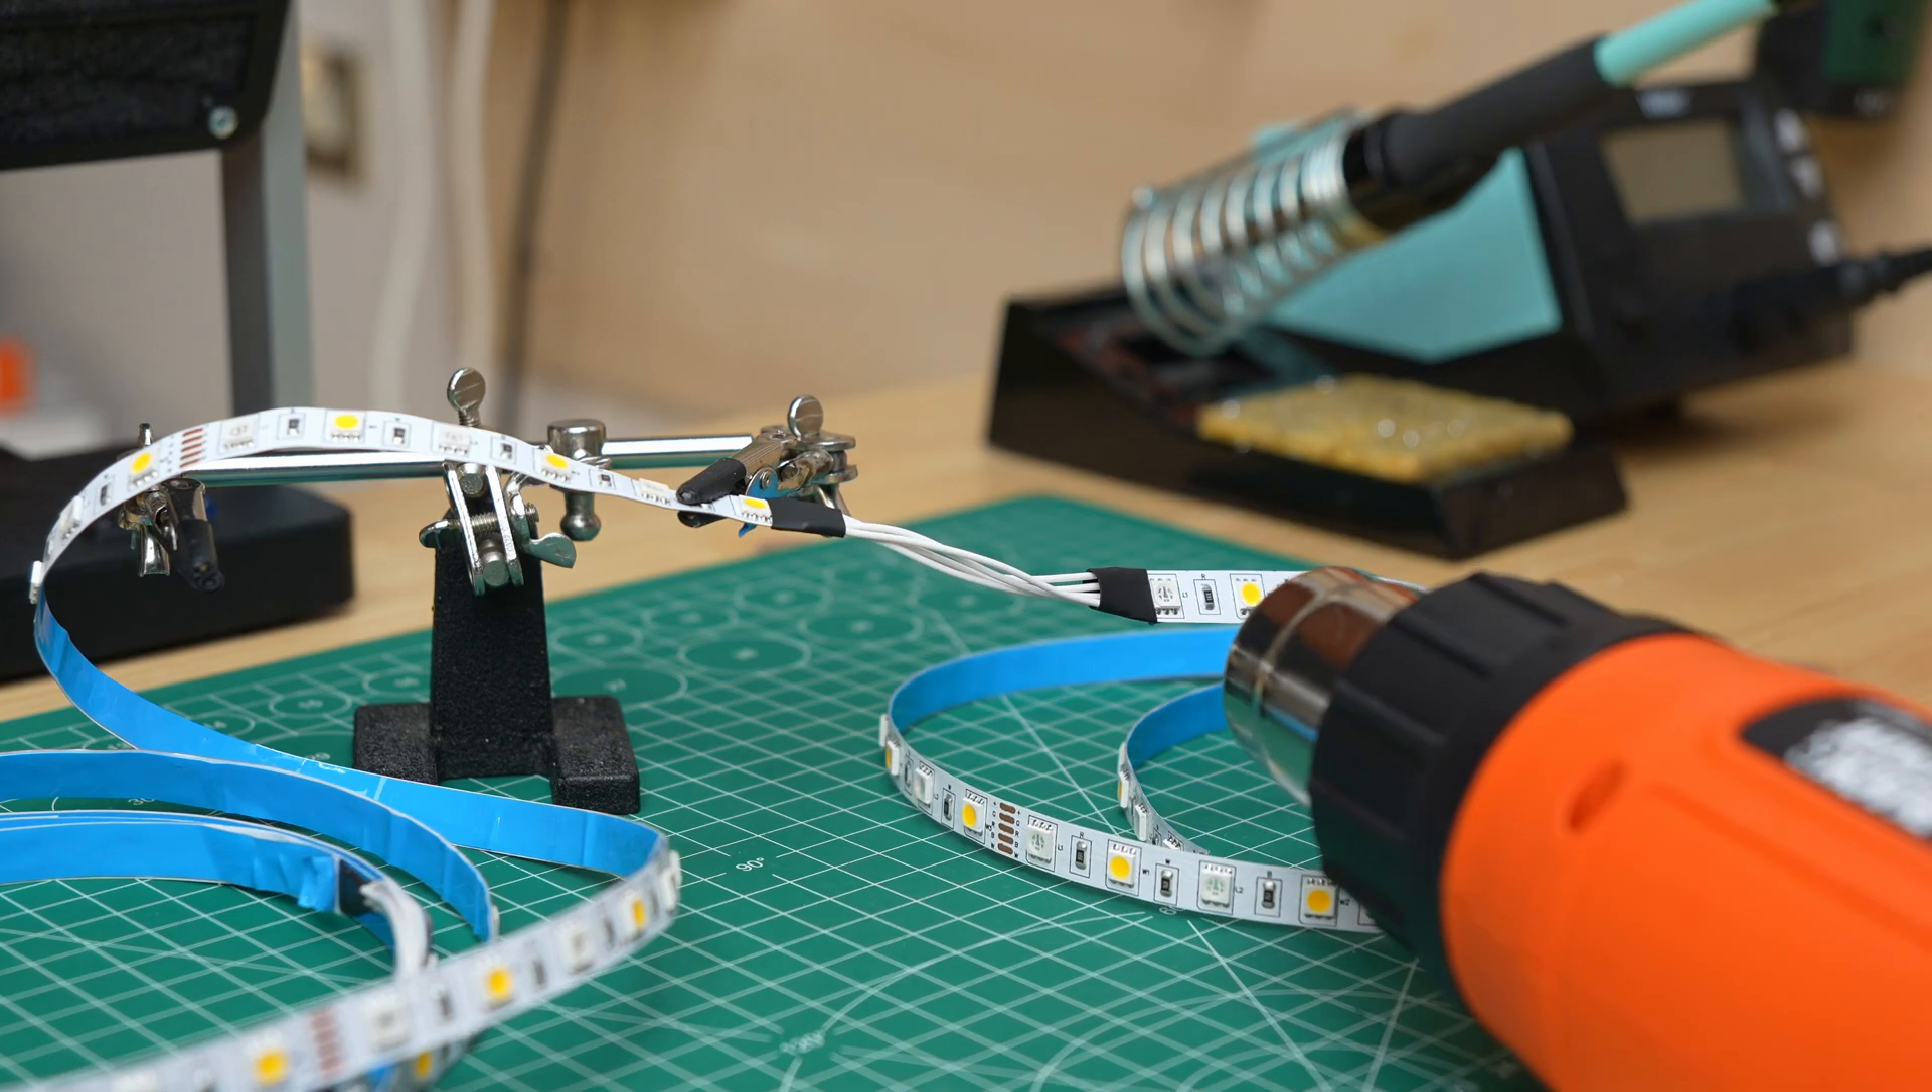The LED strip segments are connected together with some wires.